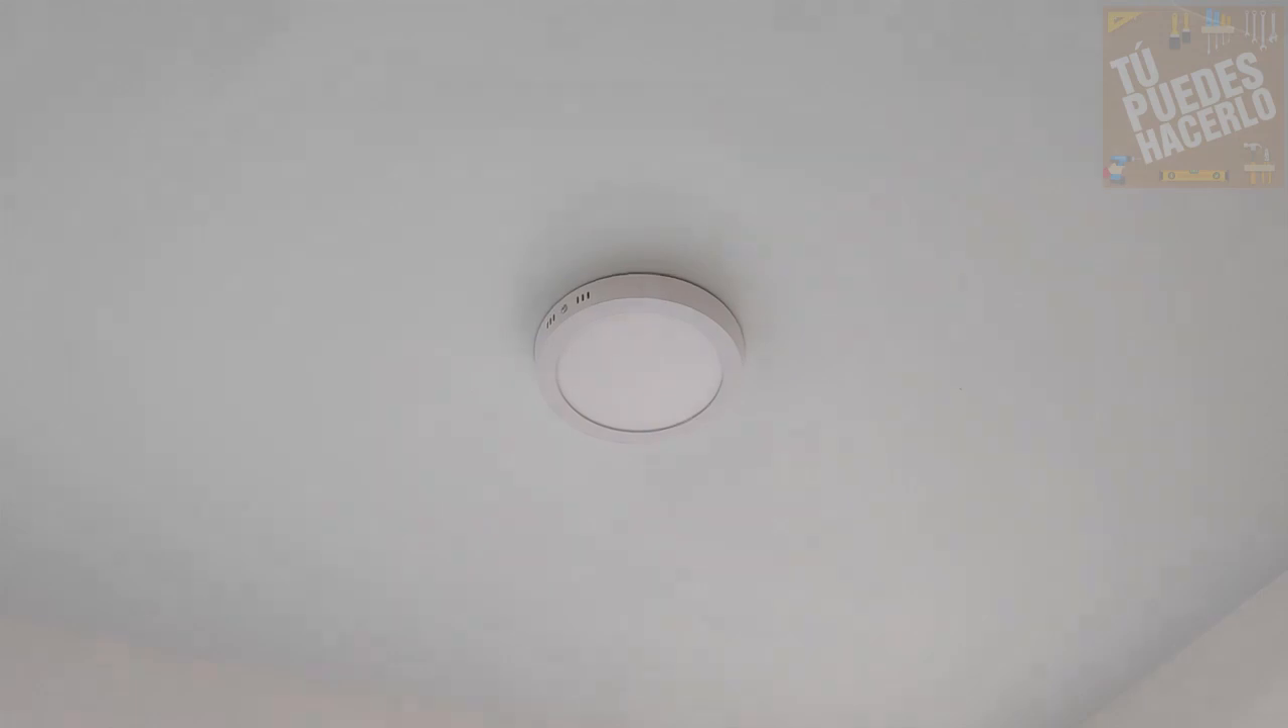Y así es como queda instalada esta lámpara.